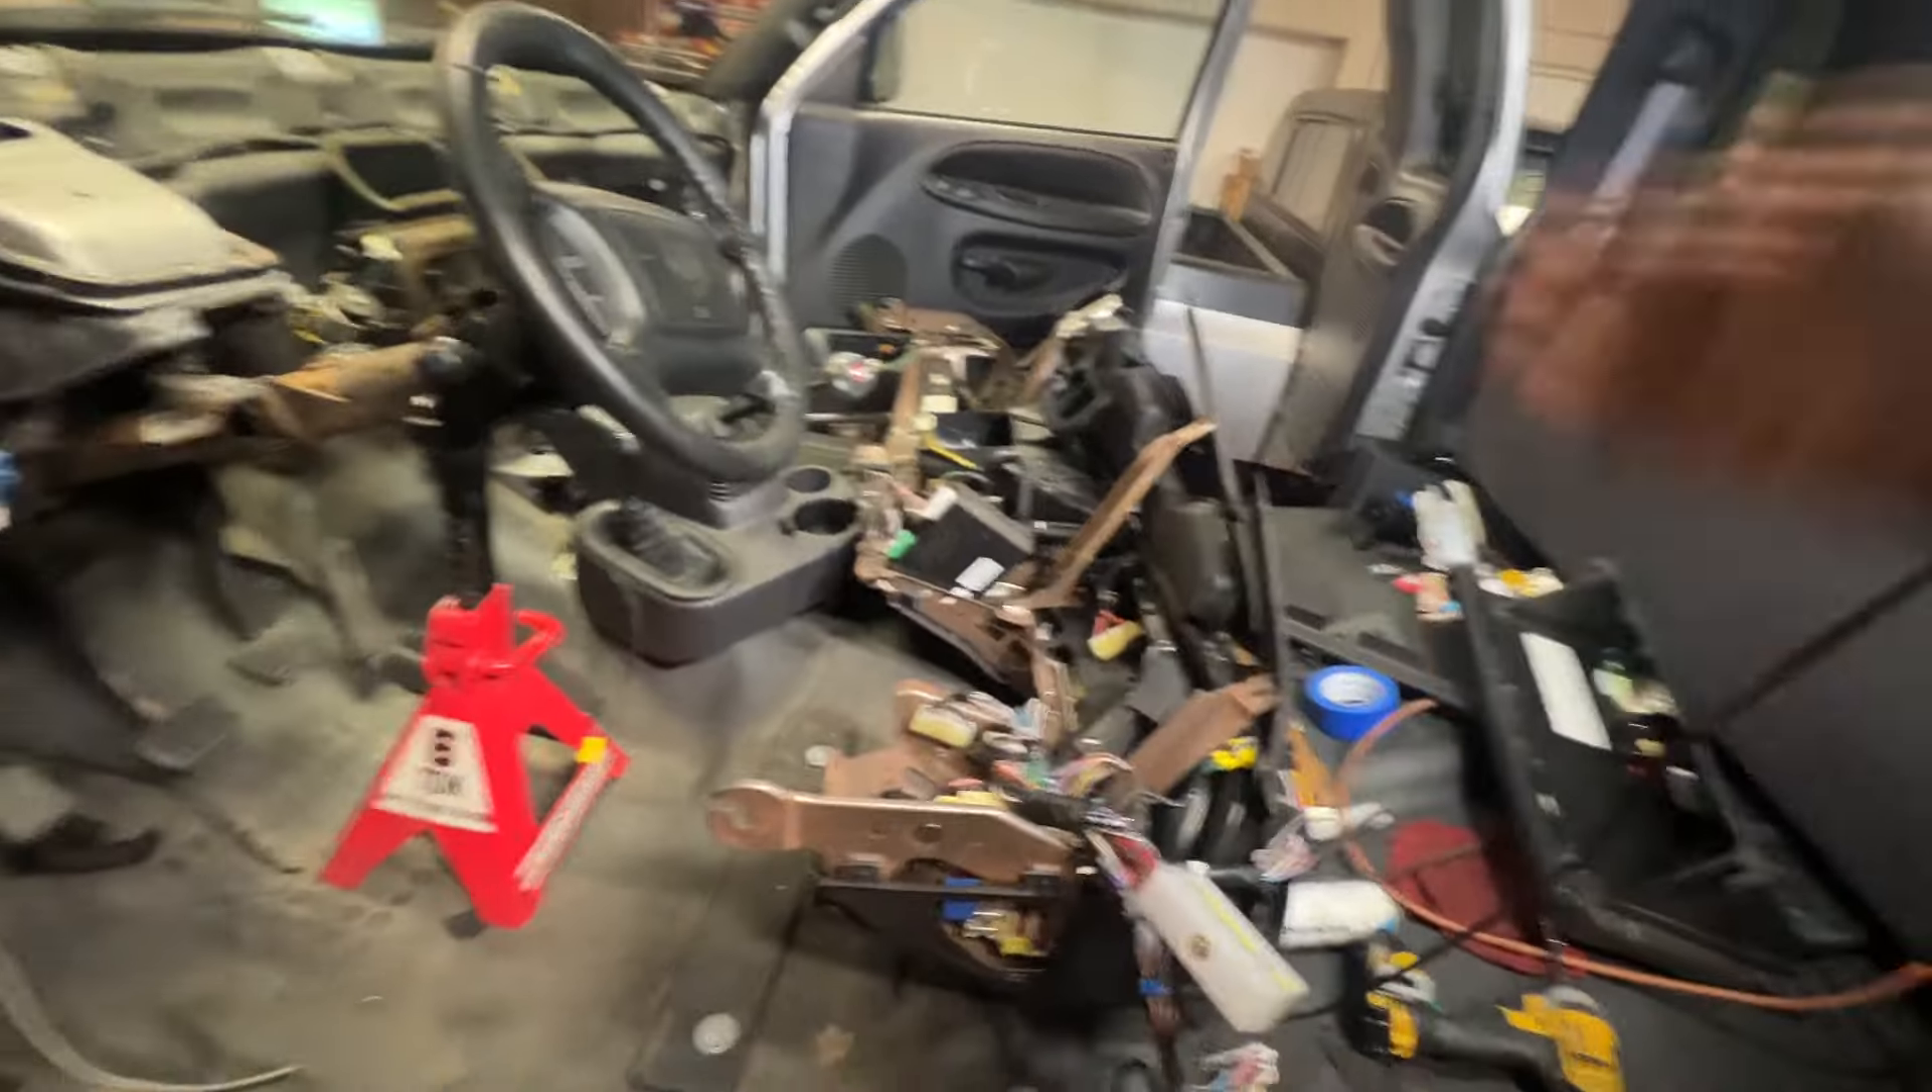But now the dash is completely out.